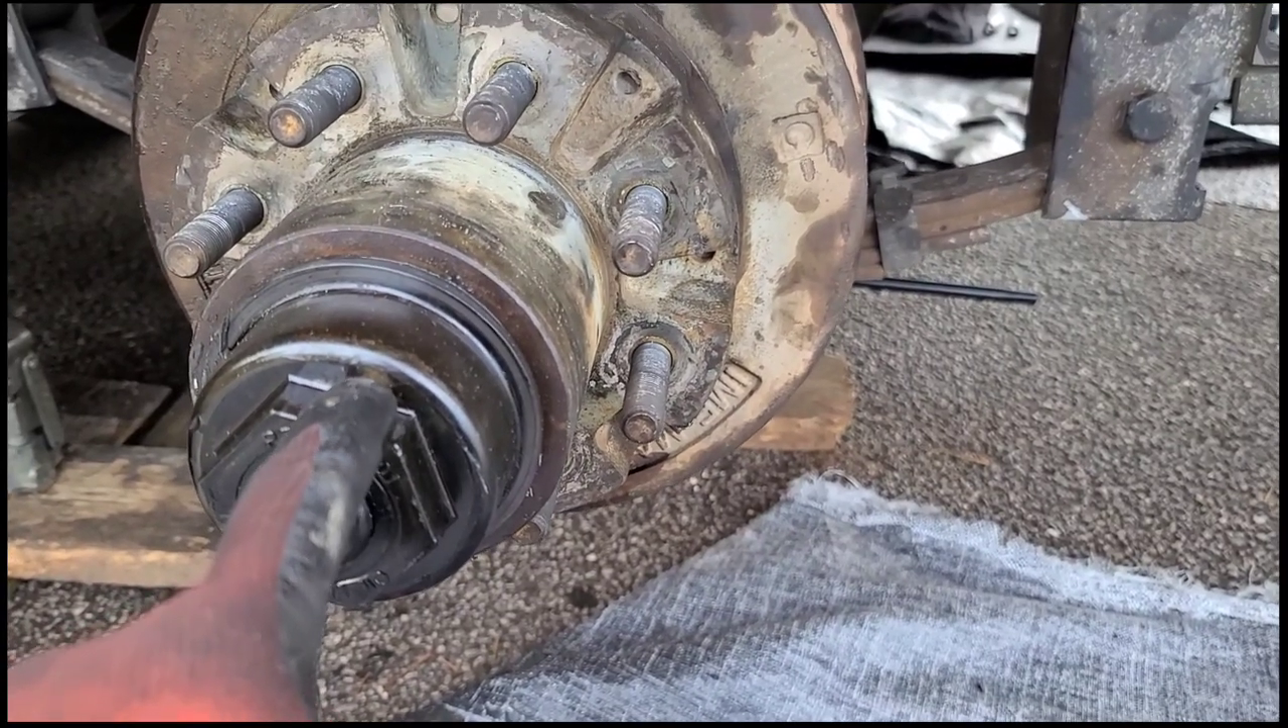Right so now we've got the wheels off so here's the hub assembly.